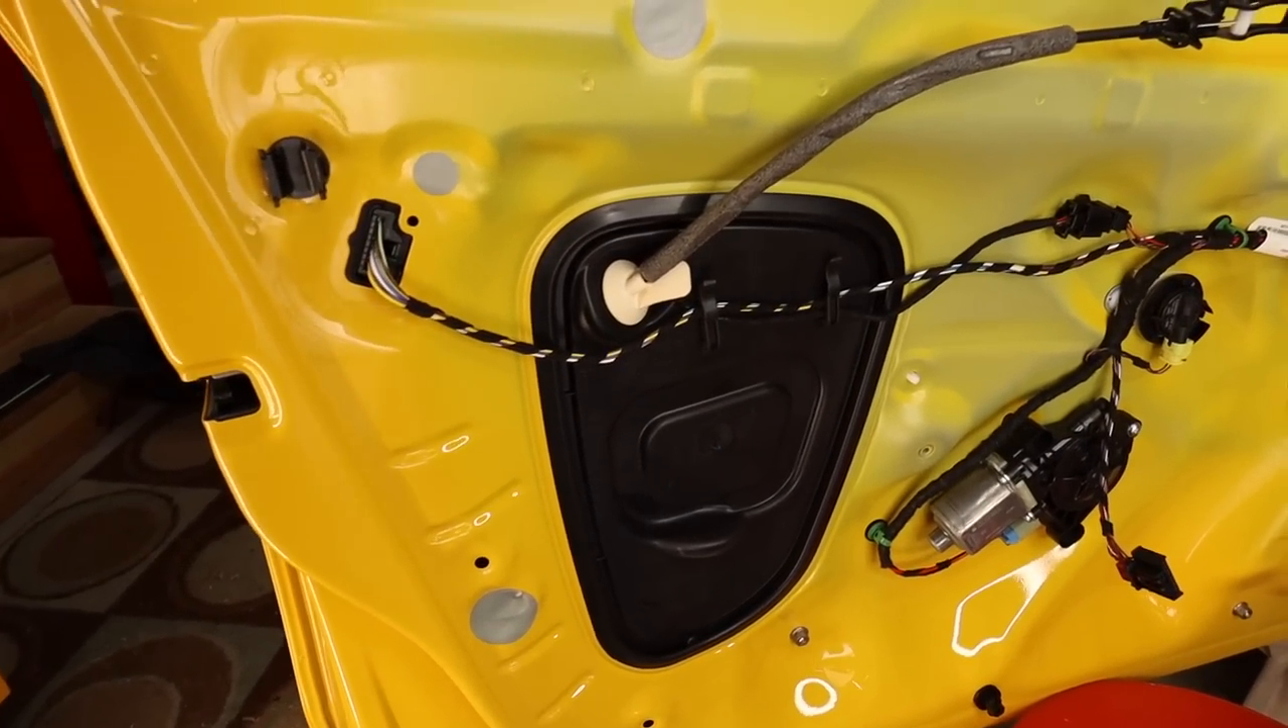But once we have everything disconnected, we can pull the door panel away and now we have exposure to all of our goodies inside the door.